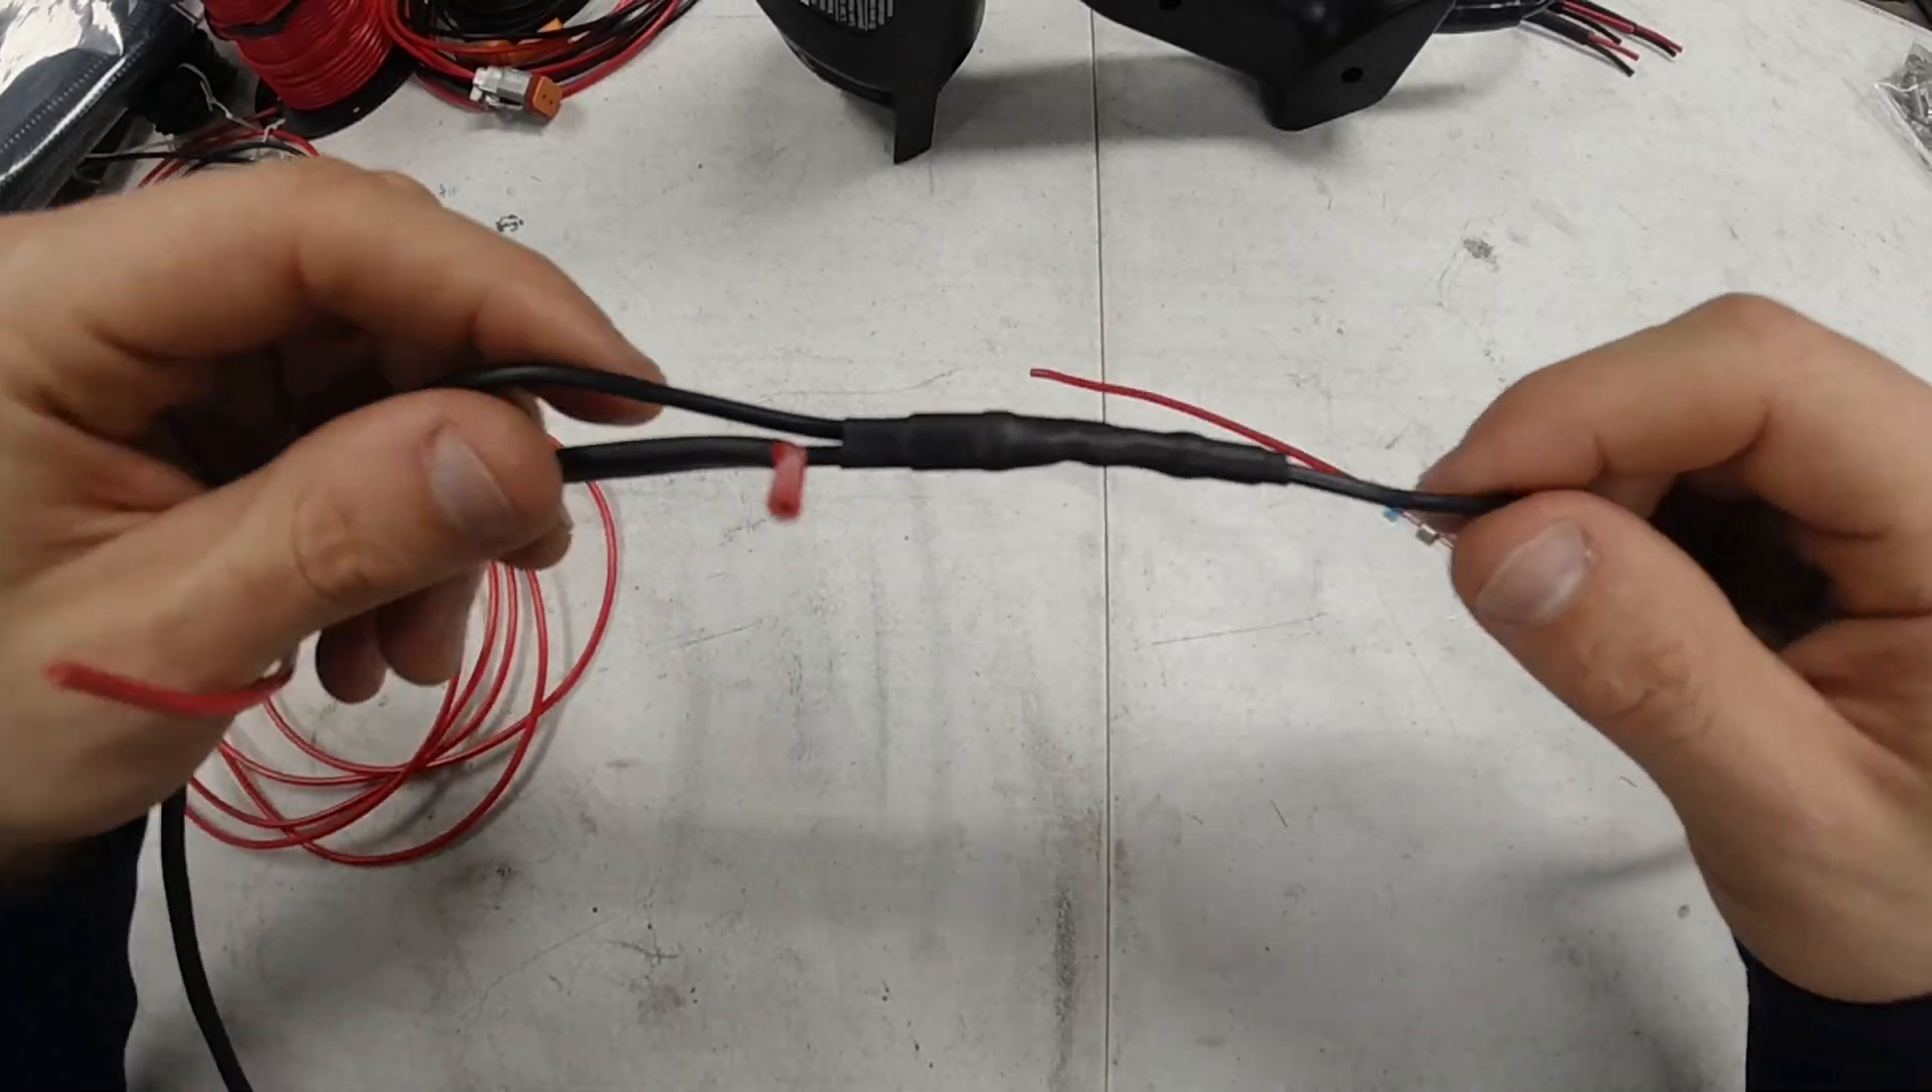Here you can see the finished result of the ground wires.